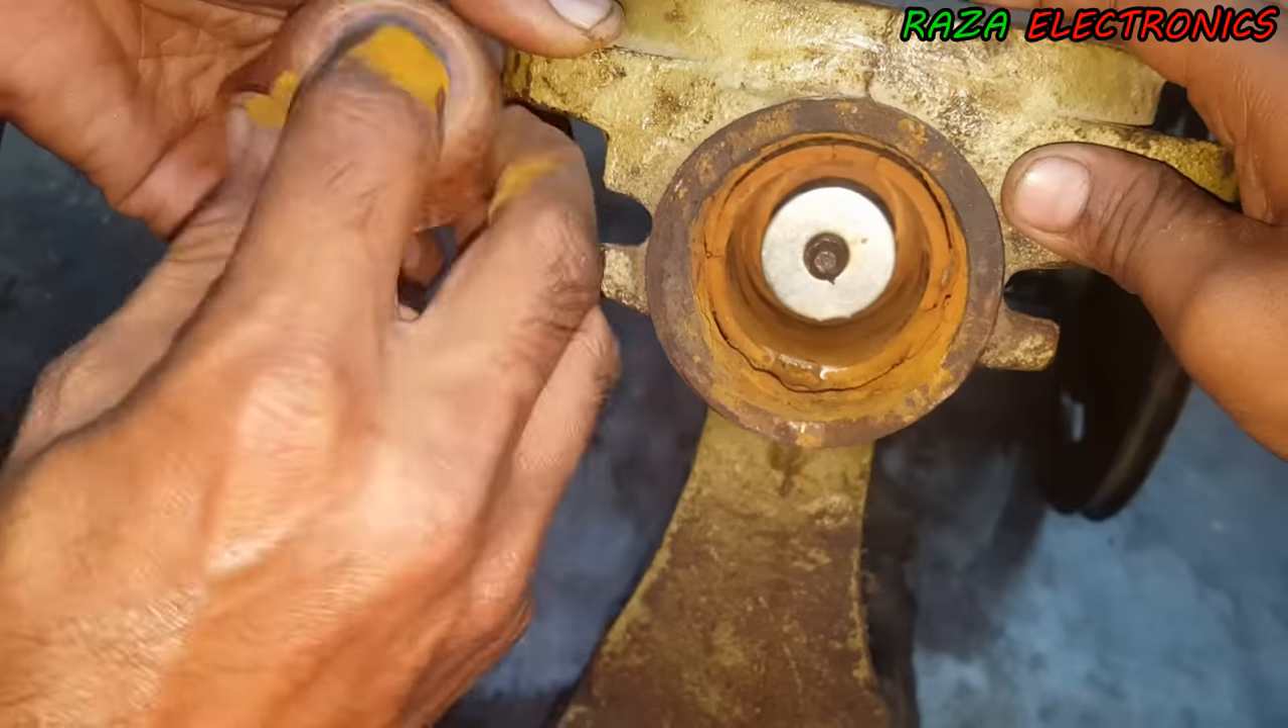یہ دیکھیں میں نے واشر کو اندر ڈال دیا ہے۔